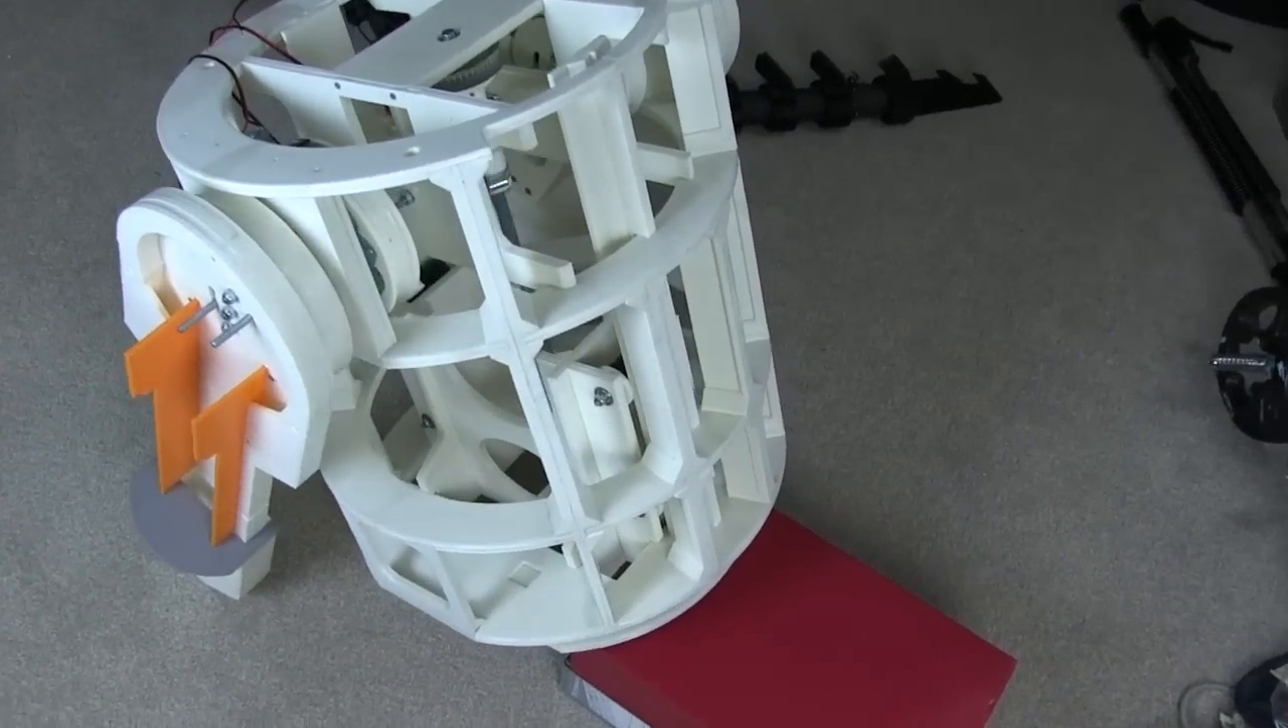So obviously I don't have a centre foot yet, so it's propped up on some boxes.